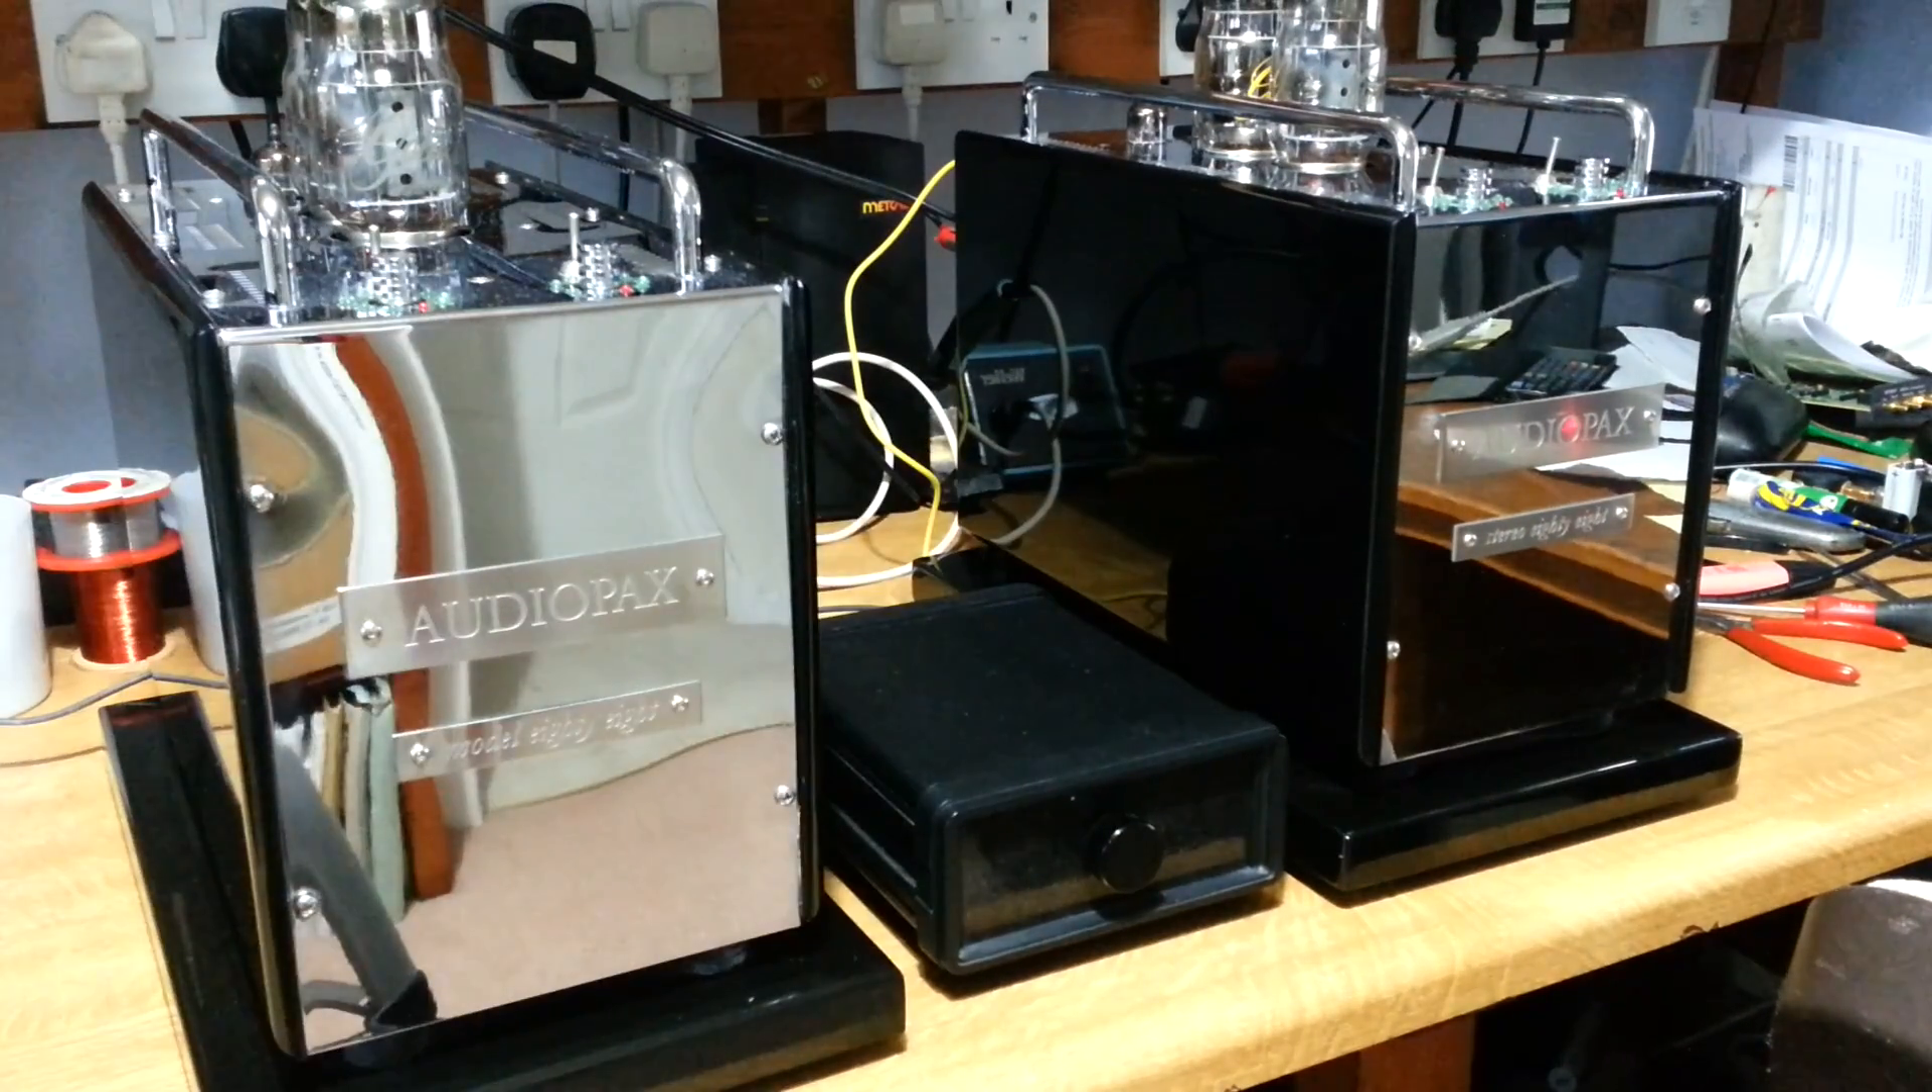The covers are back on. And this is the amplifier that we've repaired.